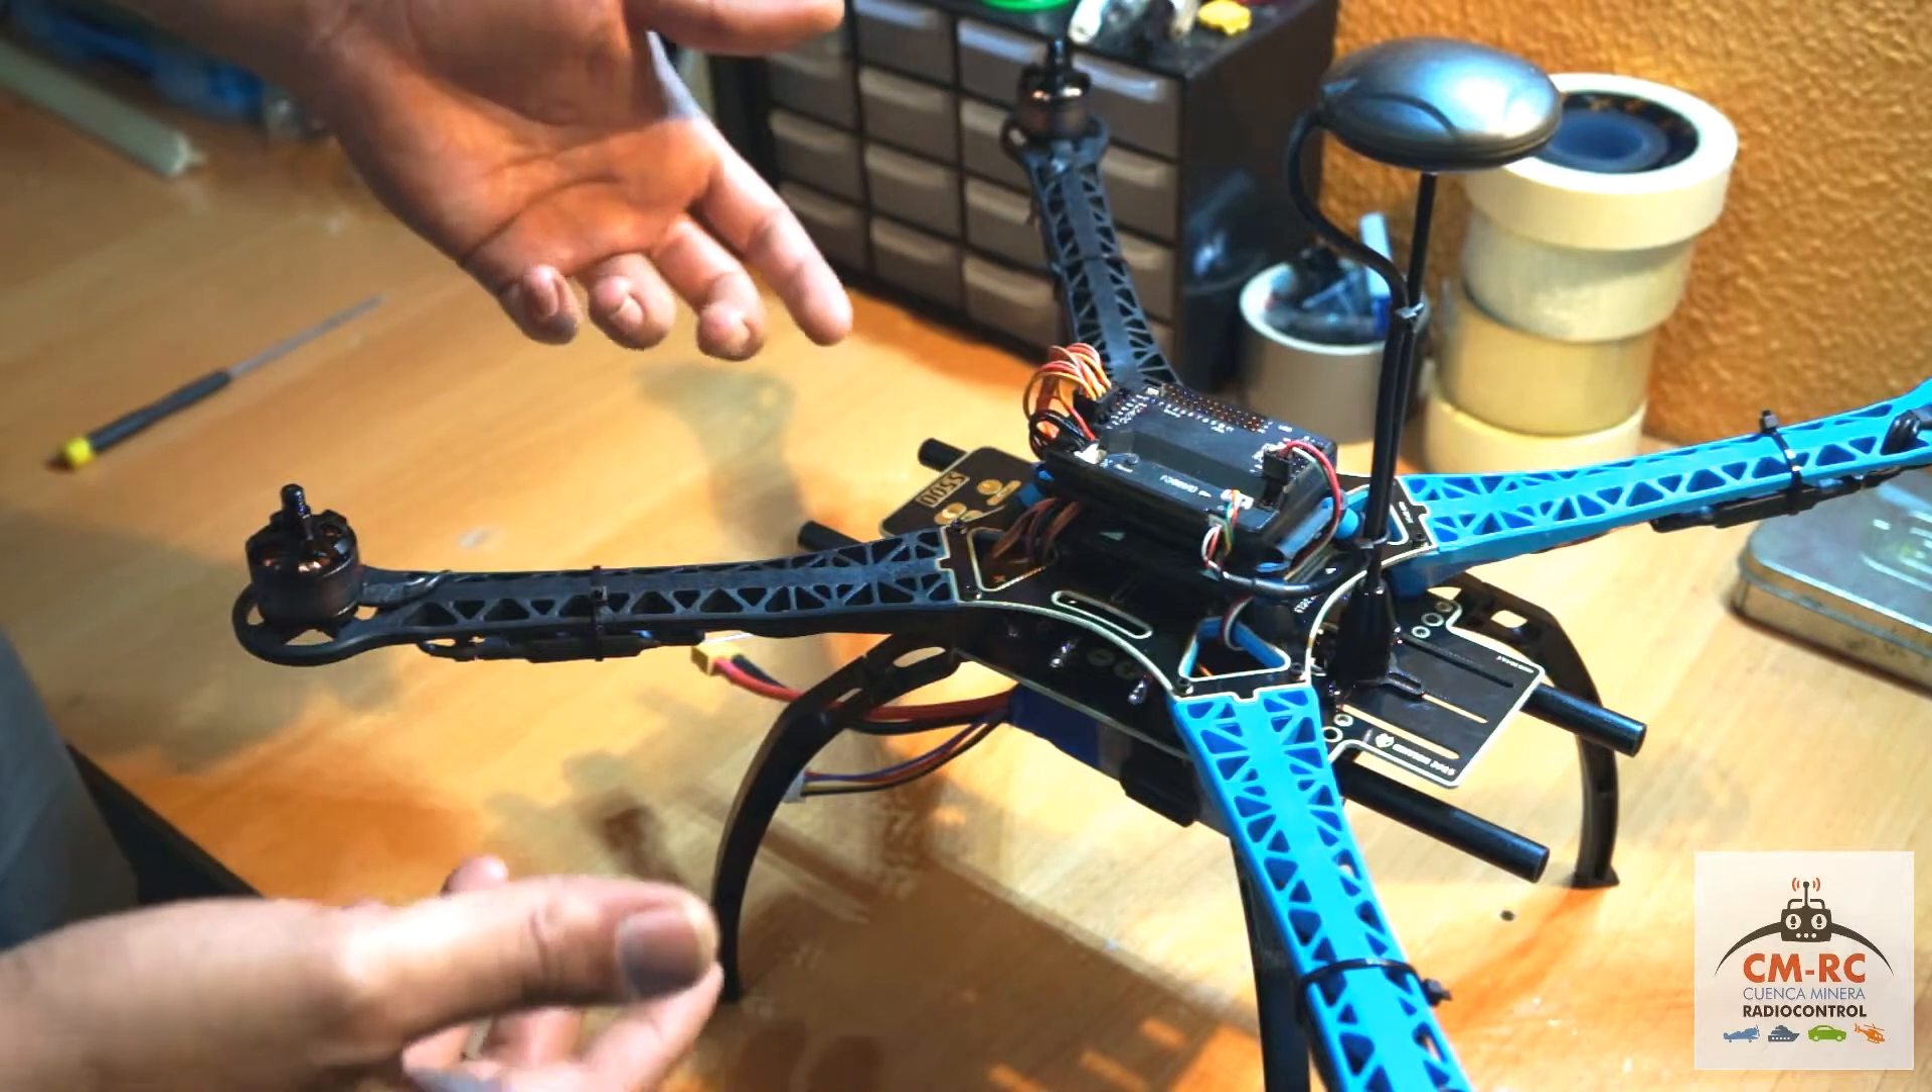Ya no tenemos que instalar ningún componente más A falta de las hélices.